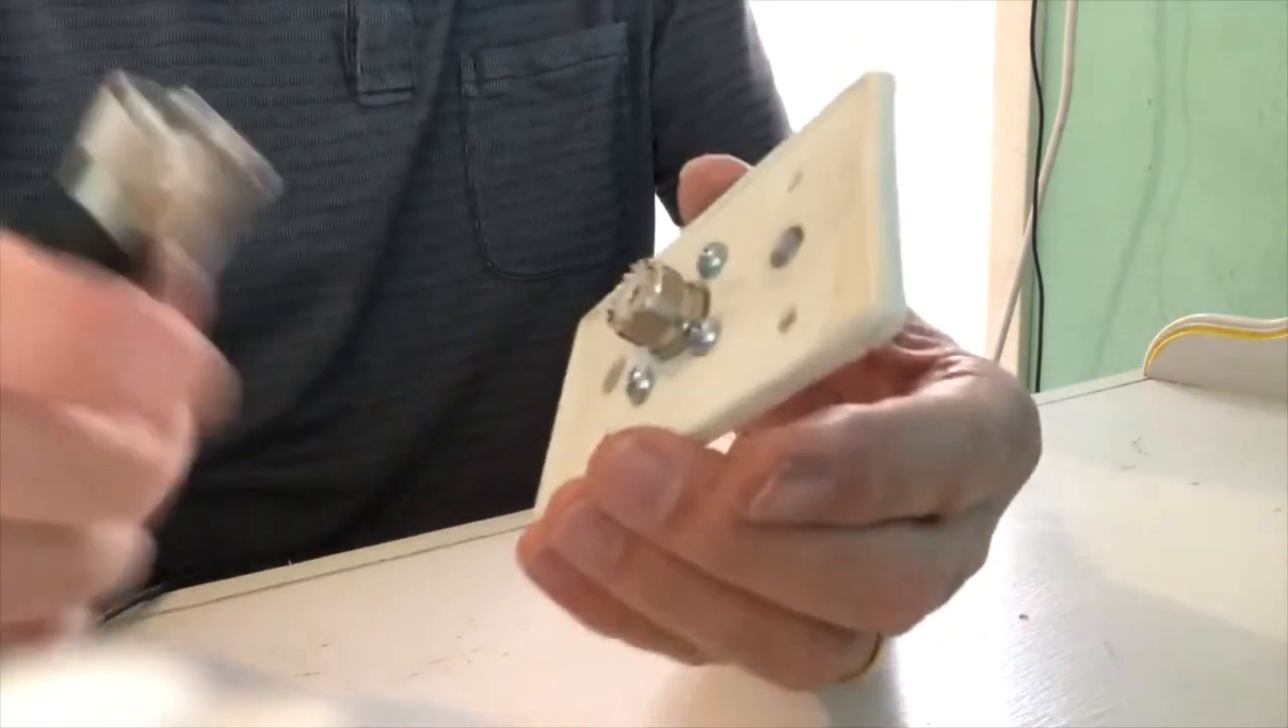The bolt heads stick out a little.